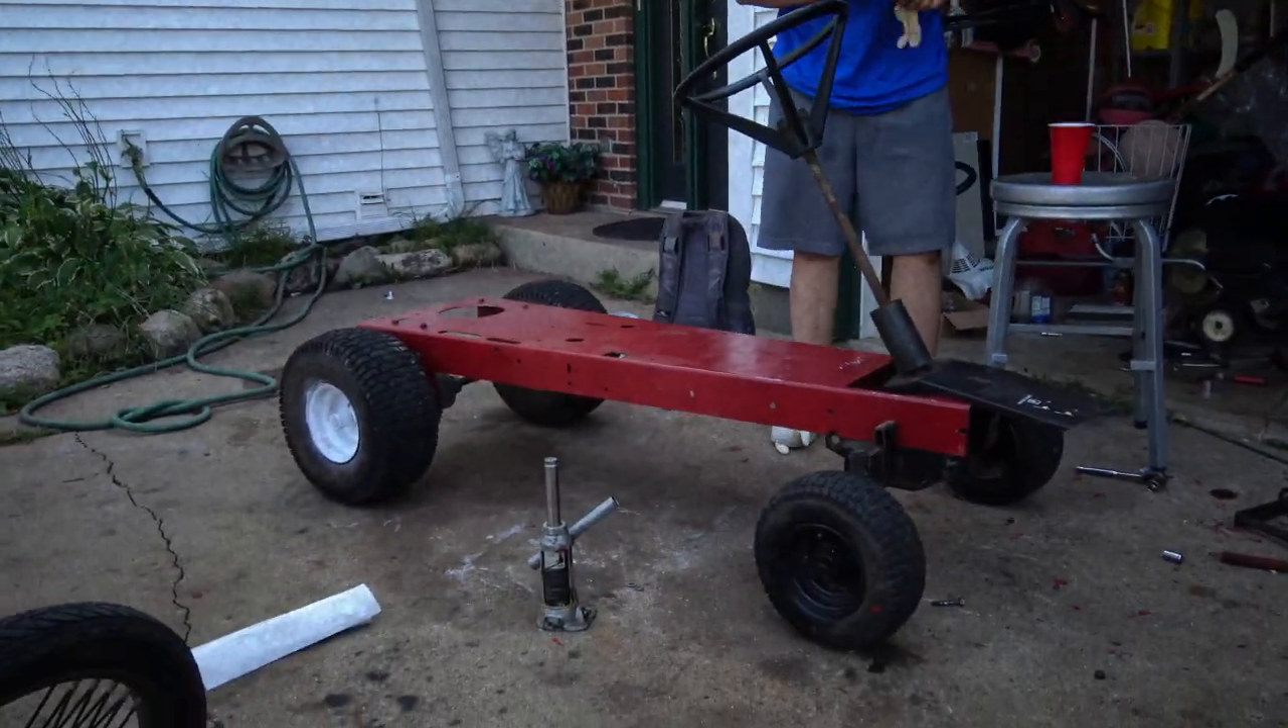Here's the bare frame just with the wheels on and the steering wheel.